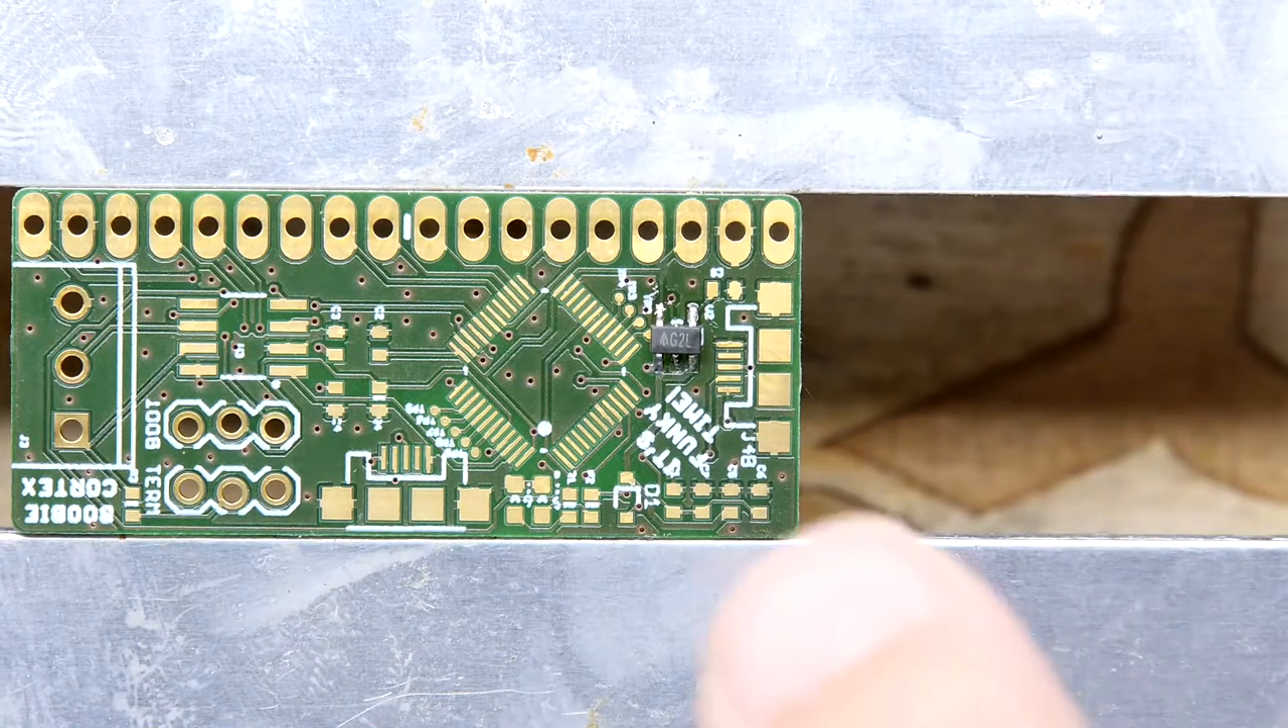Yeah, so that's the first component on.